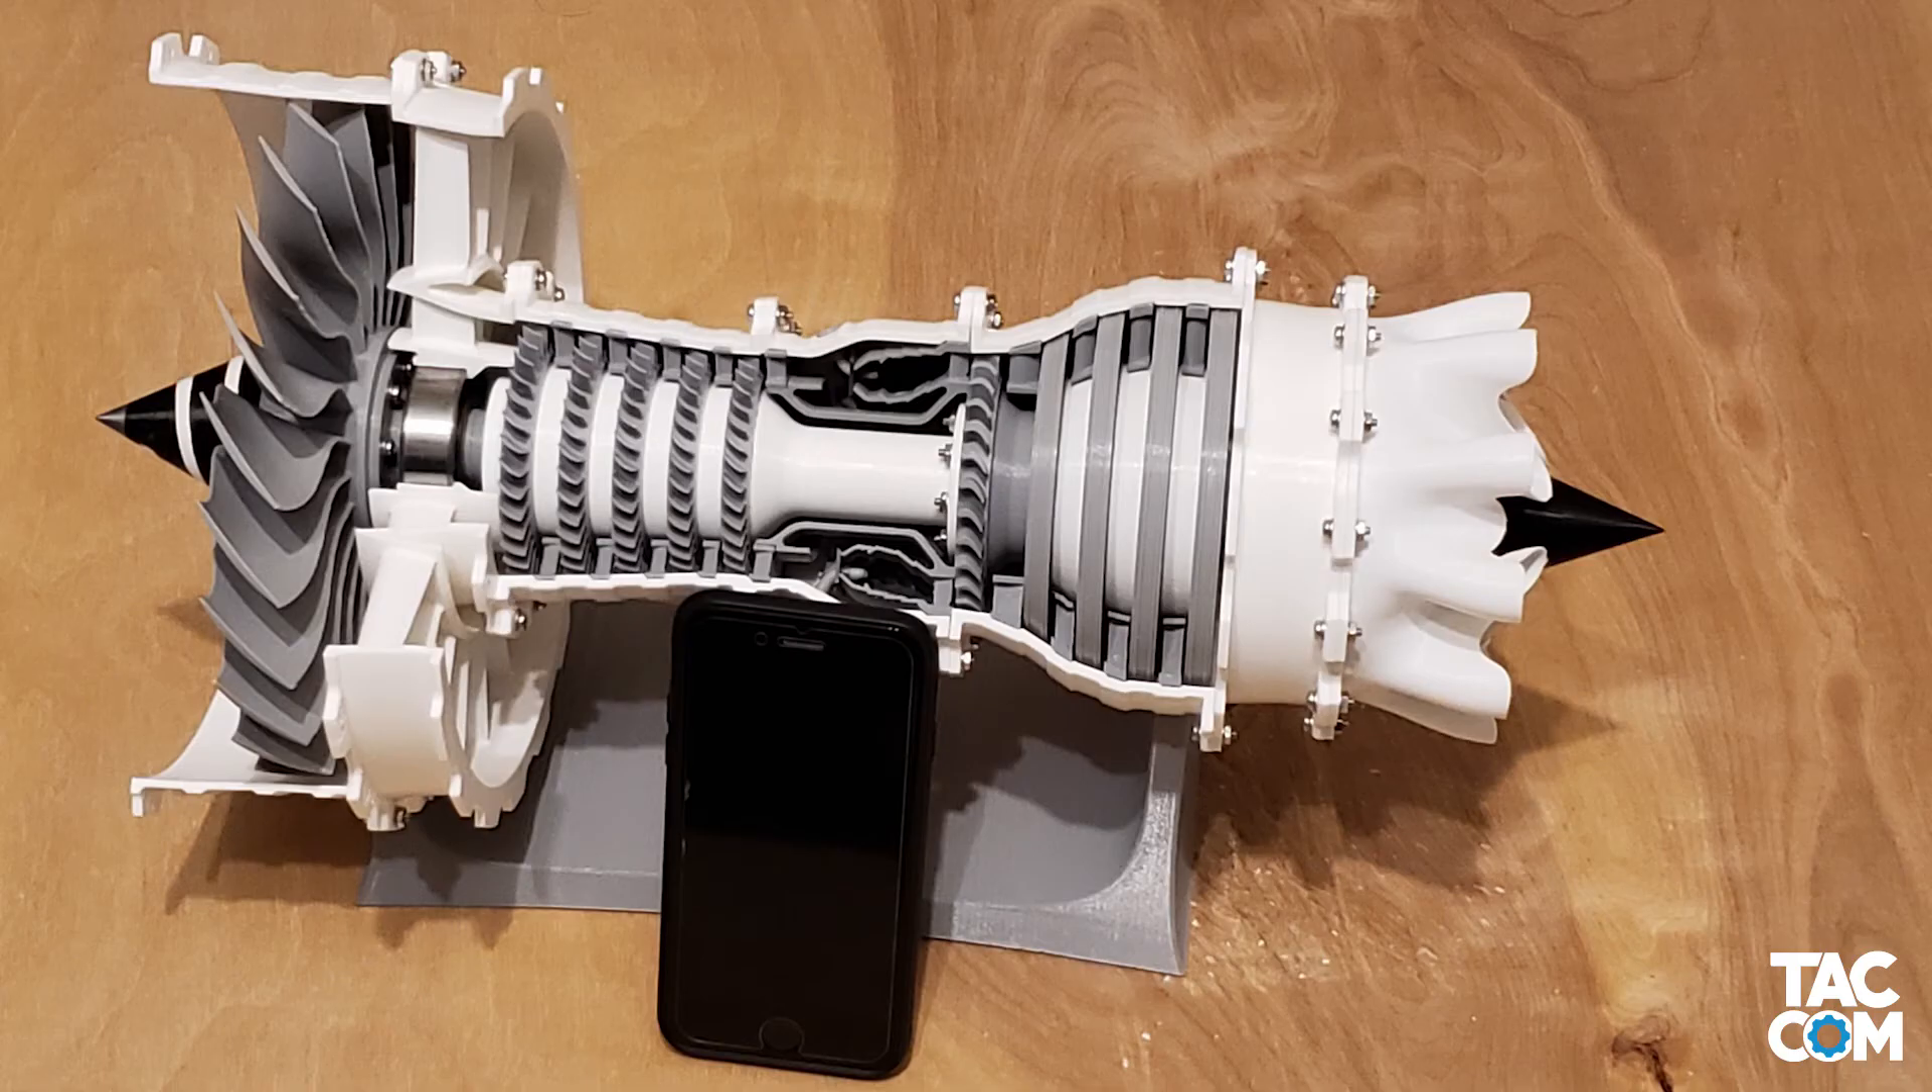And there you have it, a fully assembled 2 spool jet engine.